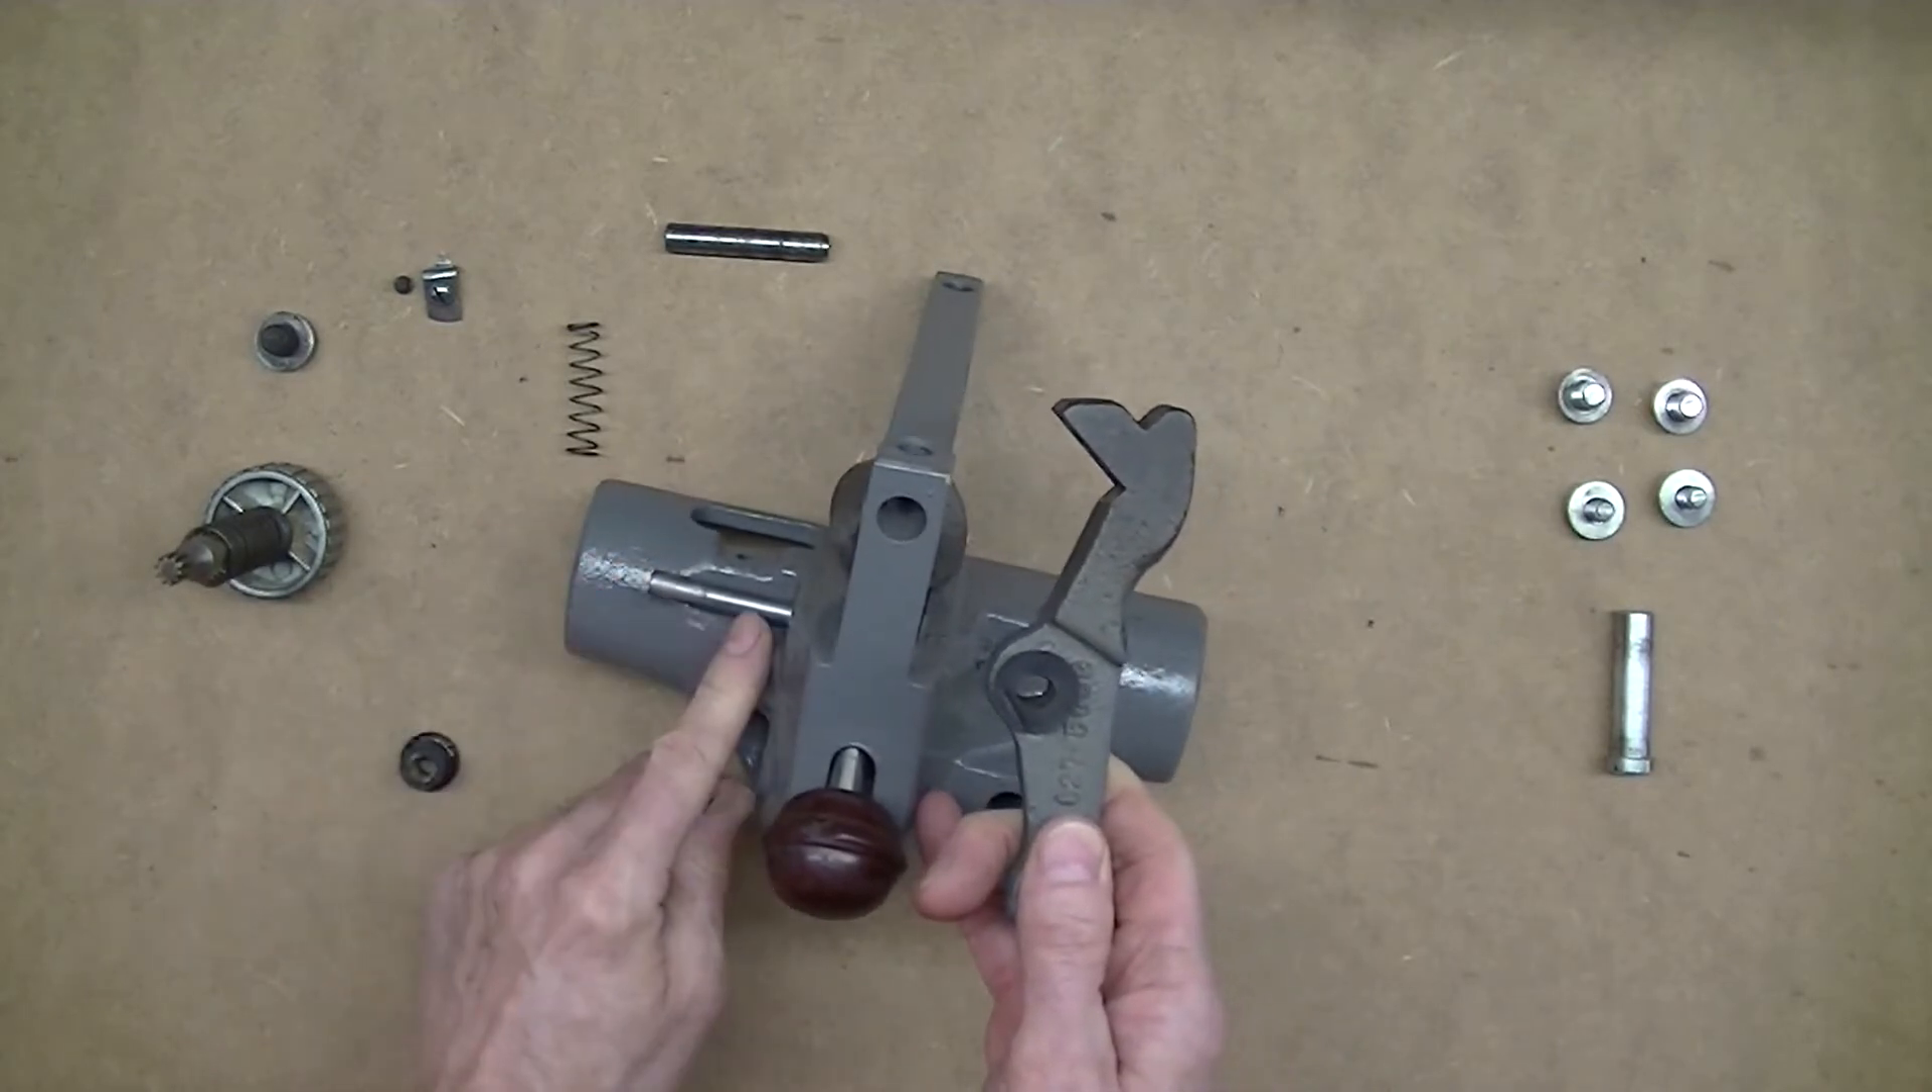There's this pin here I've already got it partially inserted there.